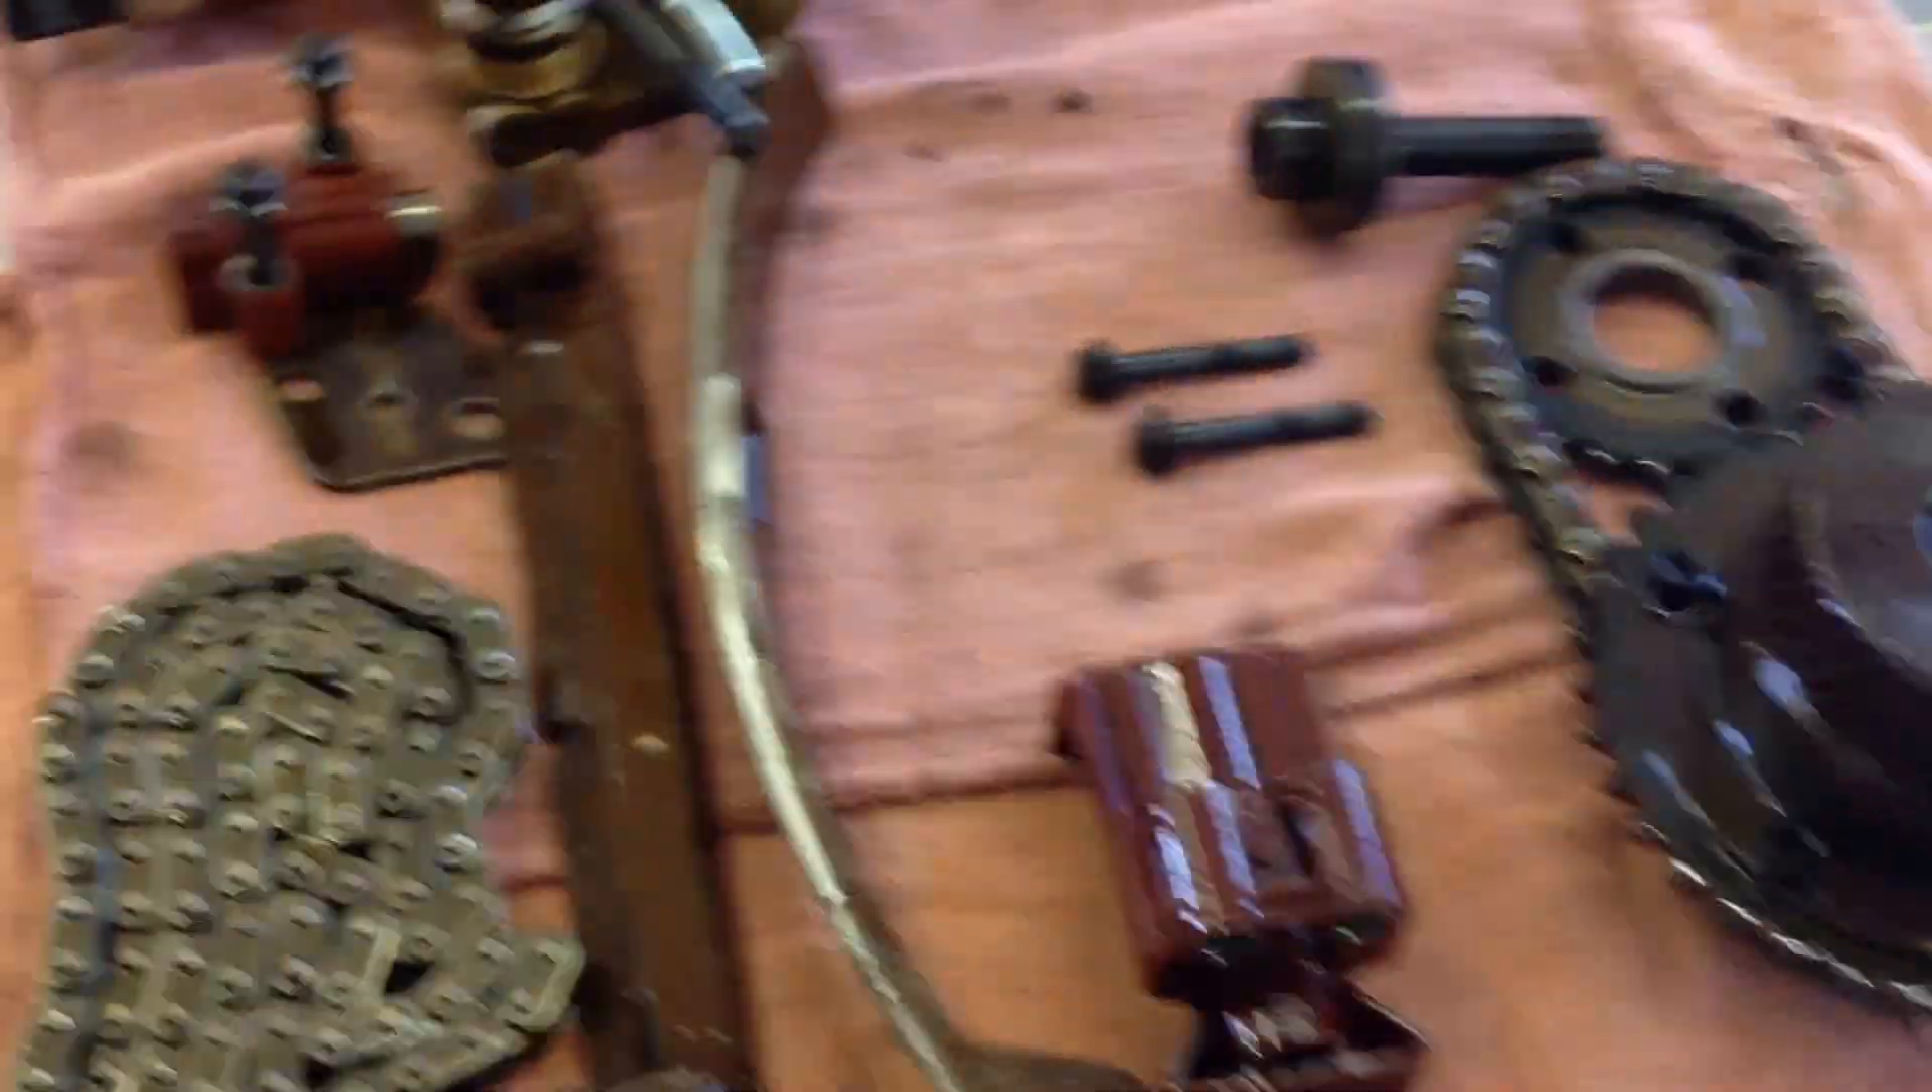Over here is all of our timing components once removed.